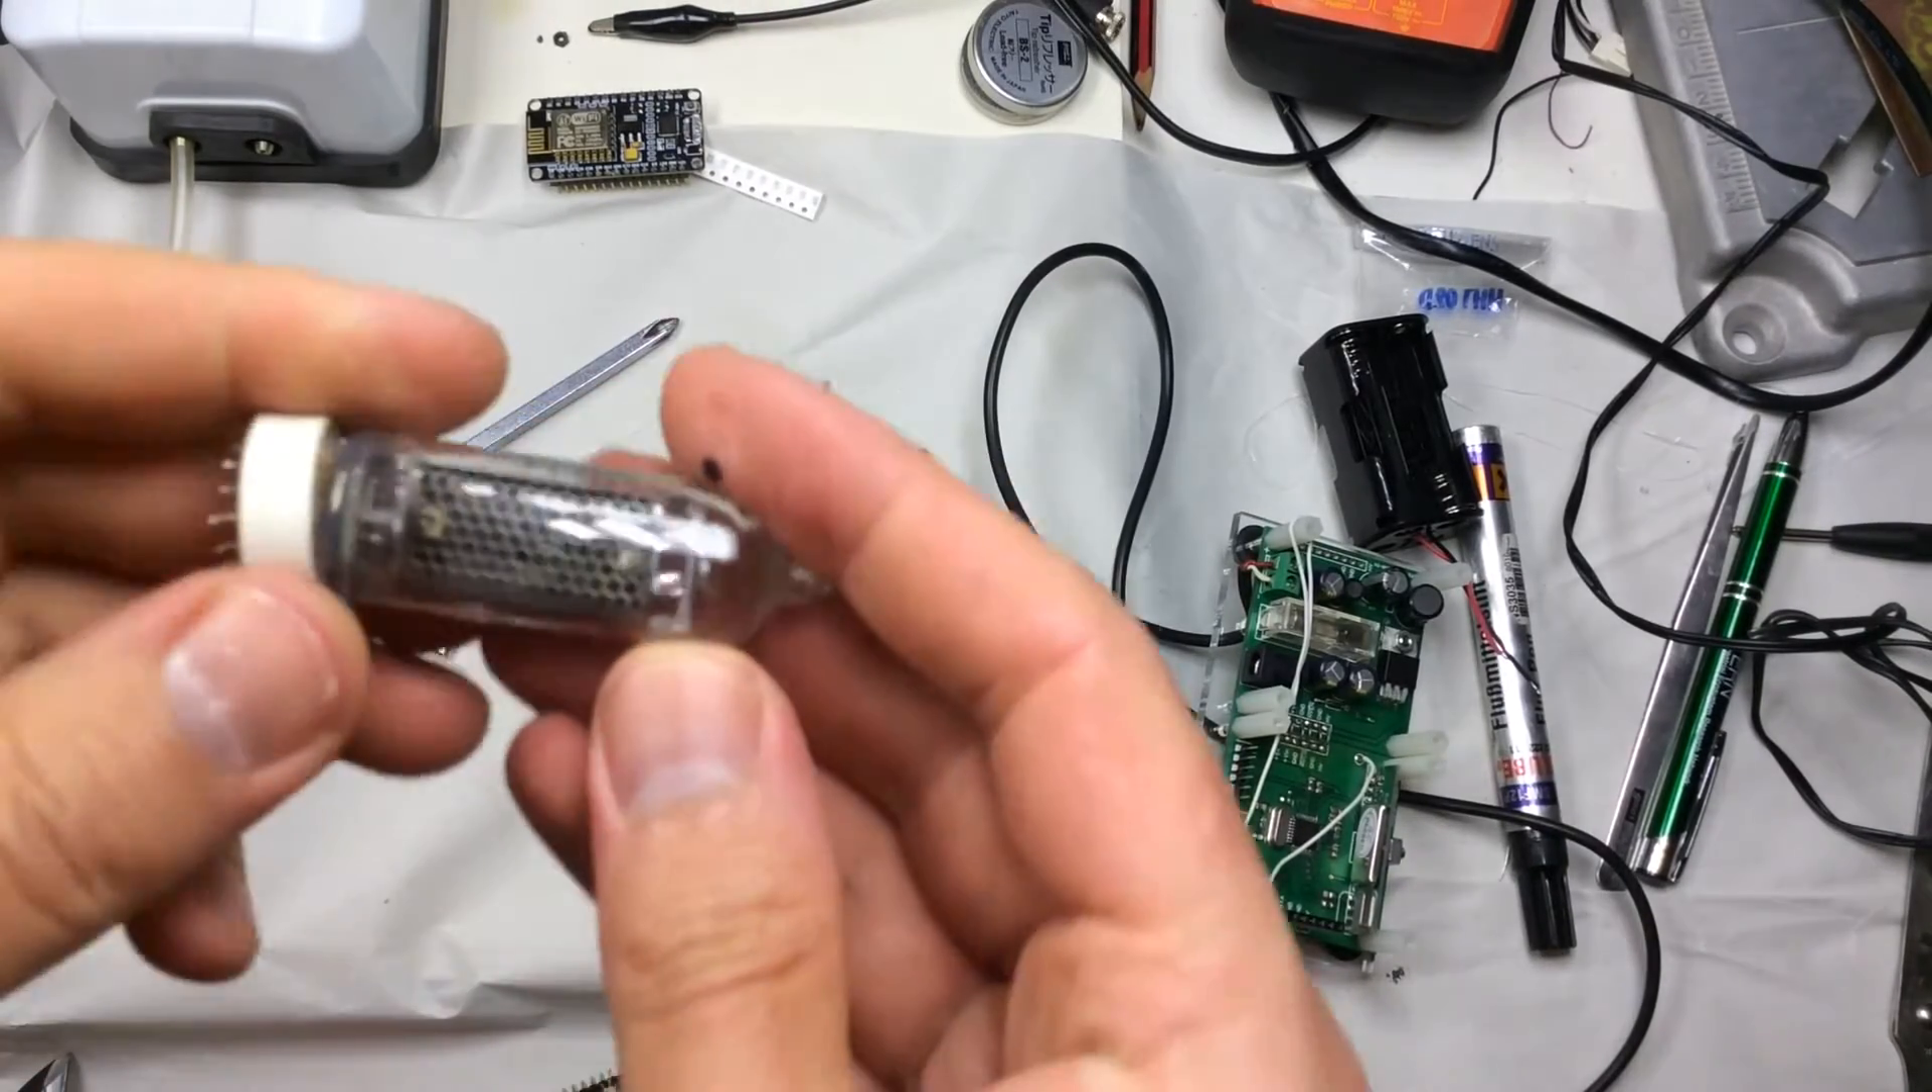So we've got the tube removed here.